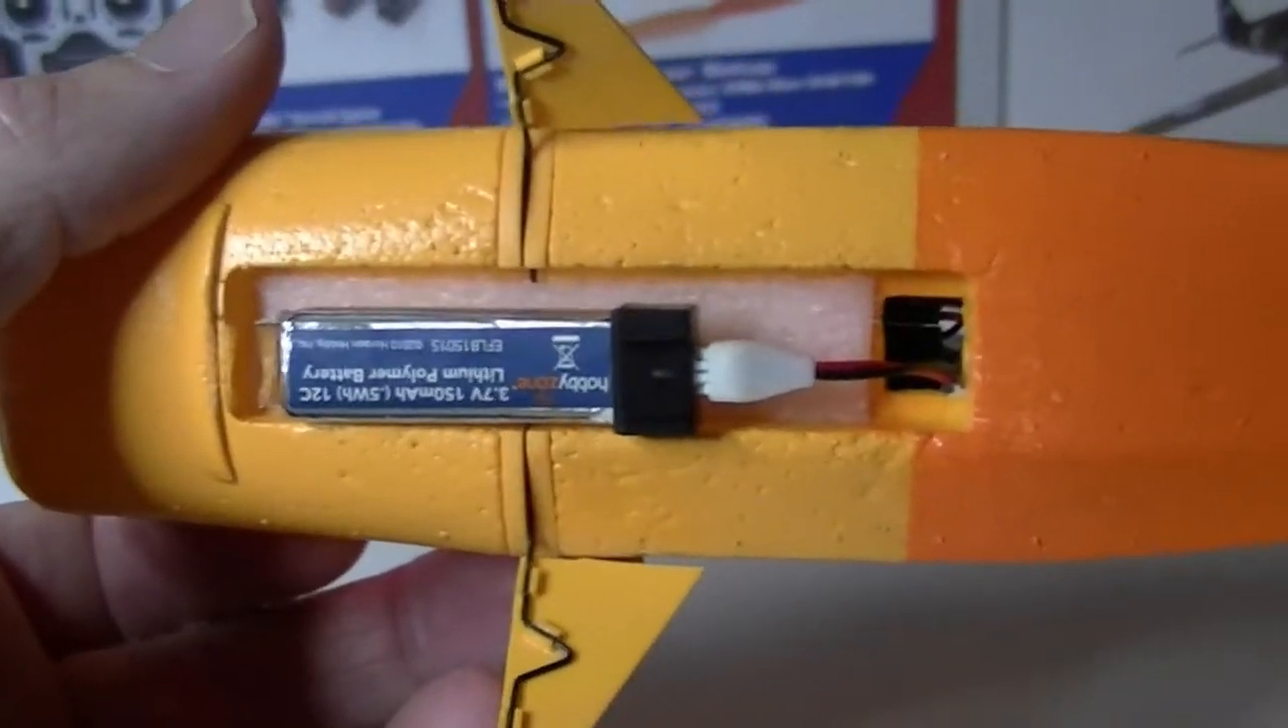I've got this one cell battery plugged in now on the bottom of the plane.